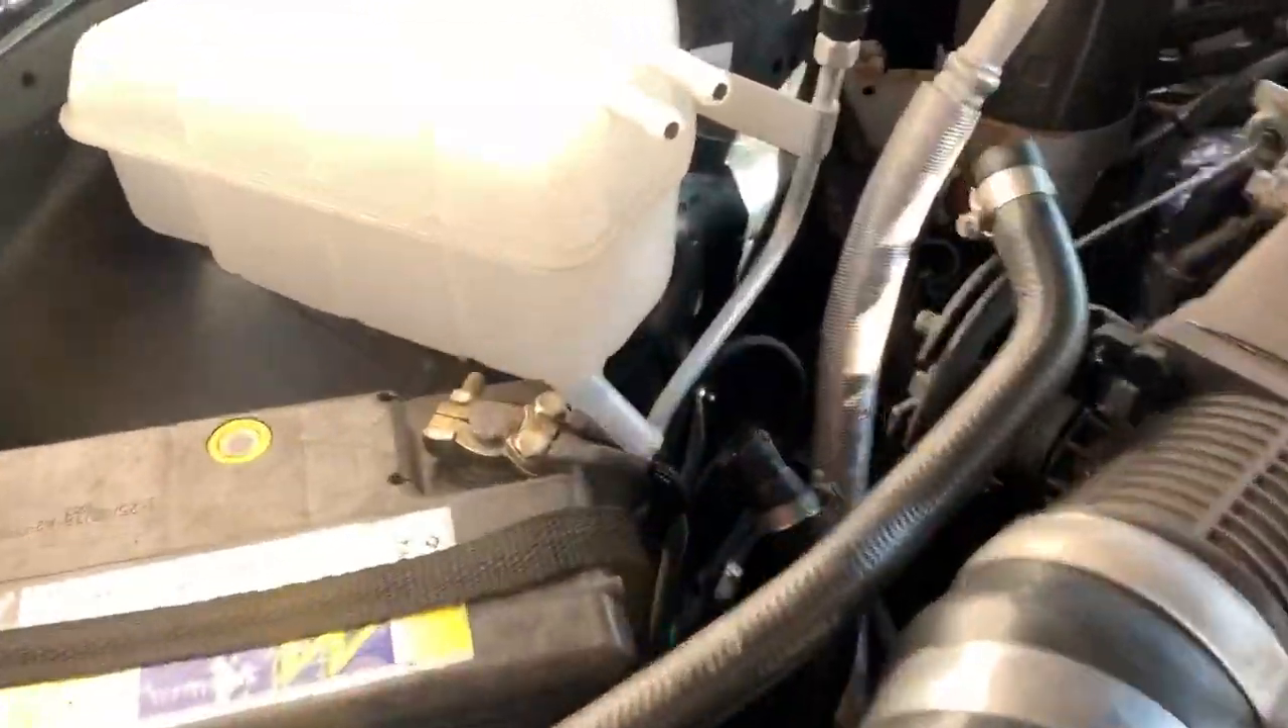Já coloquei o reservatório no lugar aqui, galera.